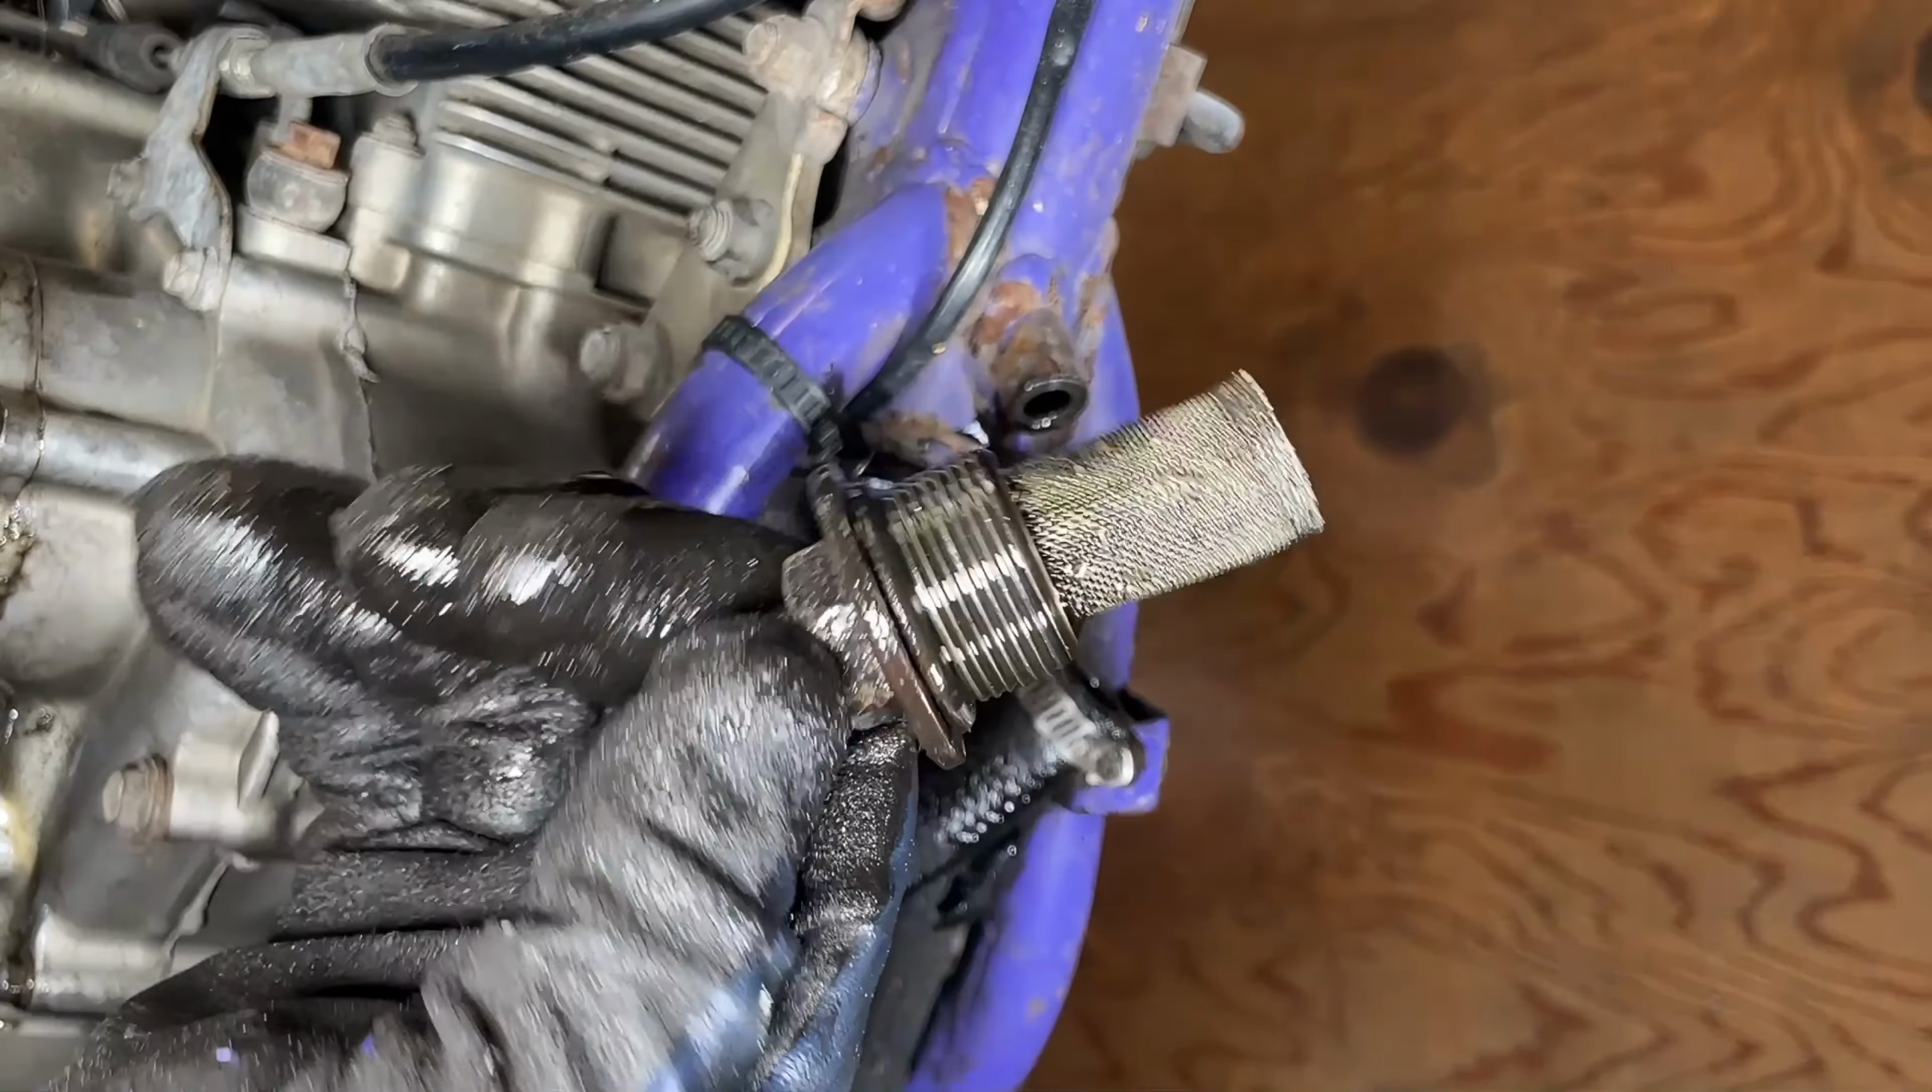Okay, so we have the frame oil screen taken out here.